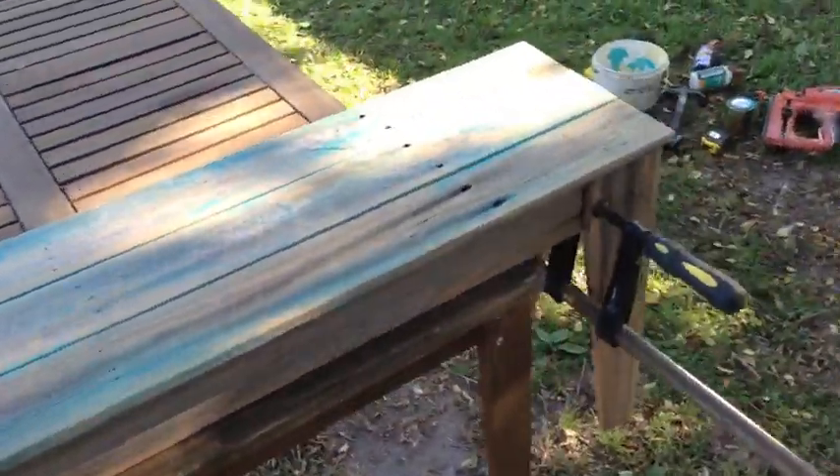So there you go. The top's on.